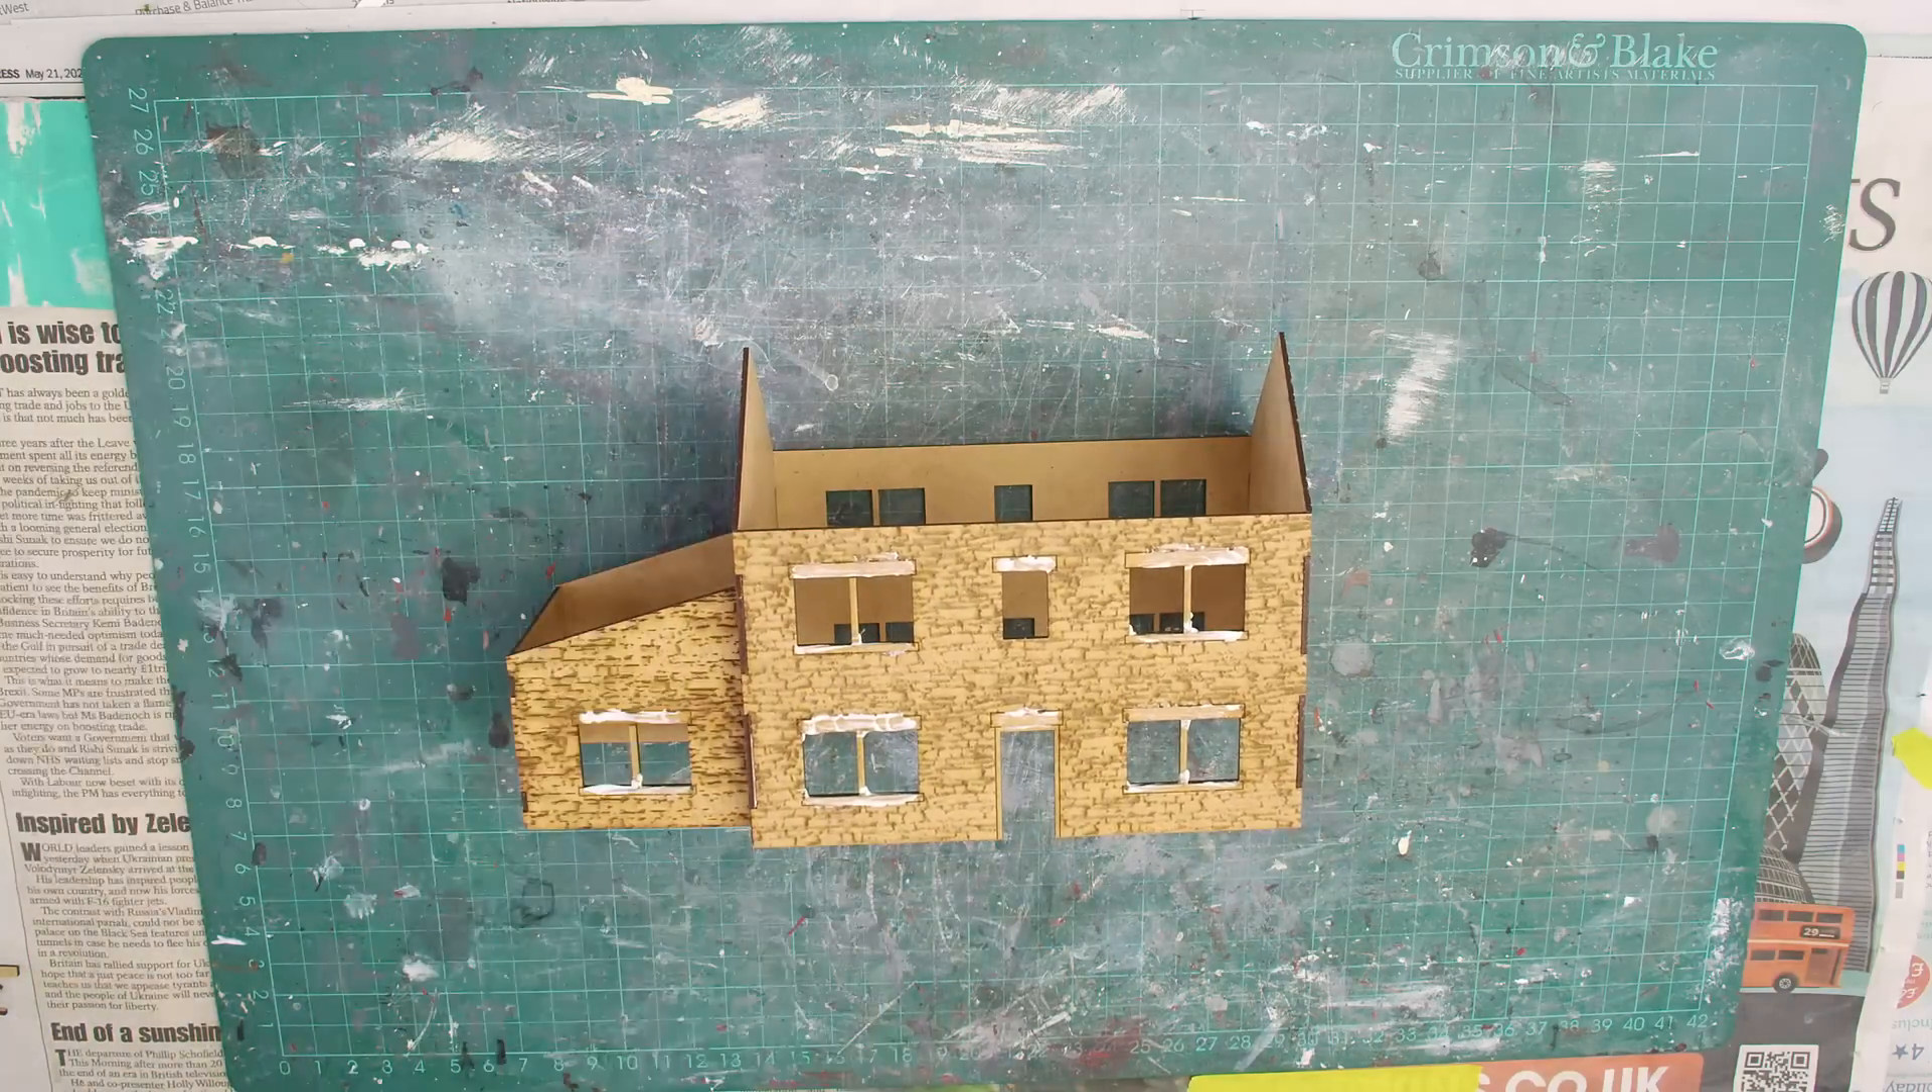The main building has some slots at one end to accommodate the extension which with a little bit of adjustment can then be glued in place. And that is the main structure all together with minimal fuss.